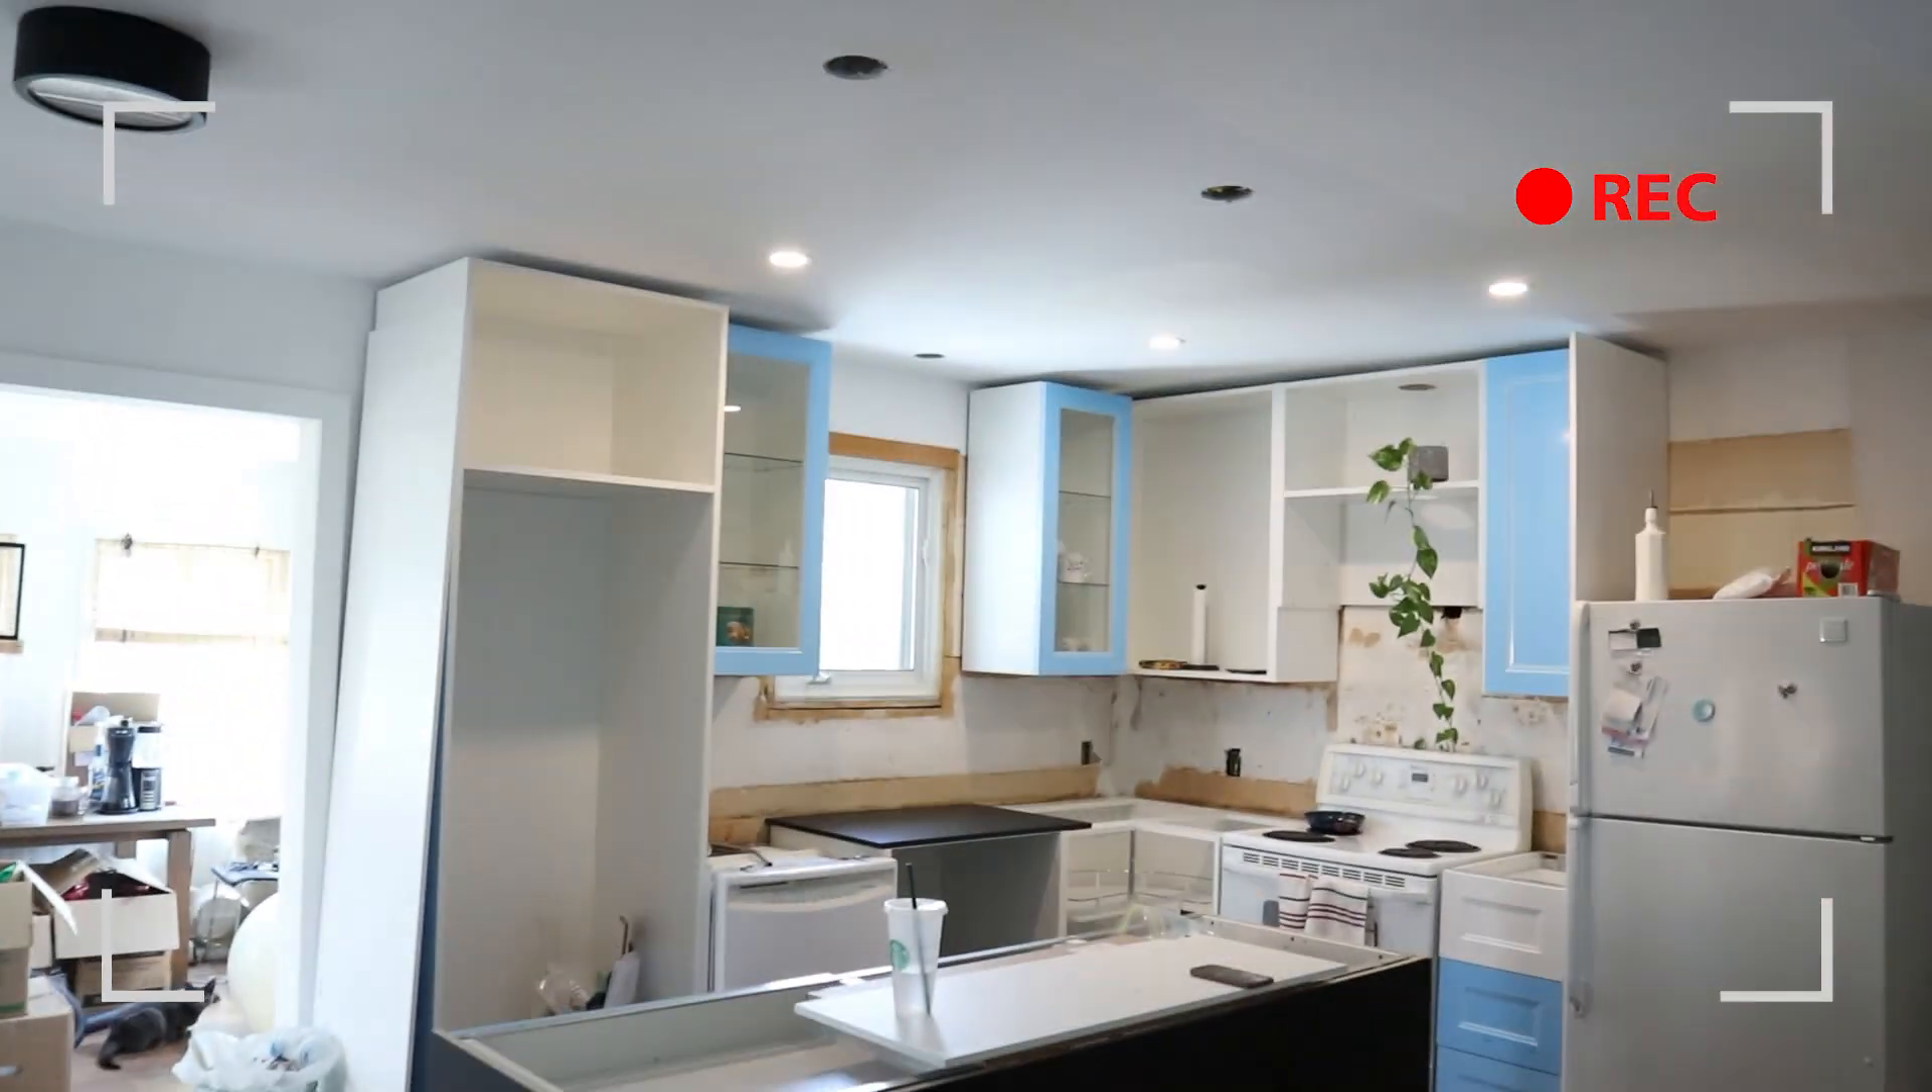Ça avance super bien, donc toutes les caissons qui sont sur le mur sont posées.